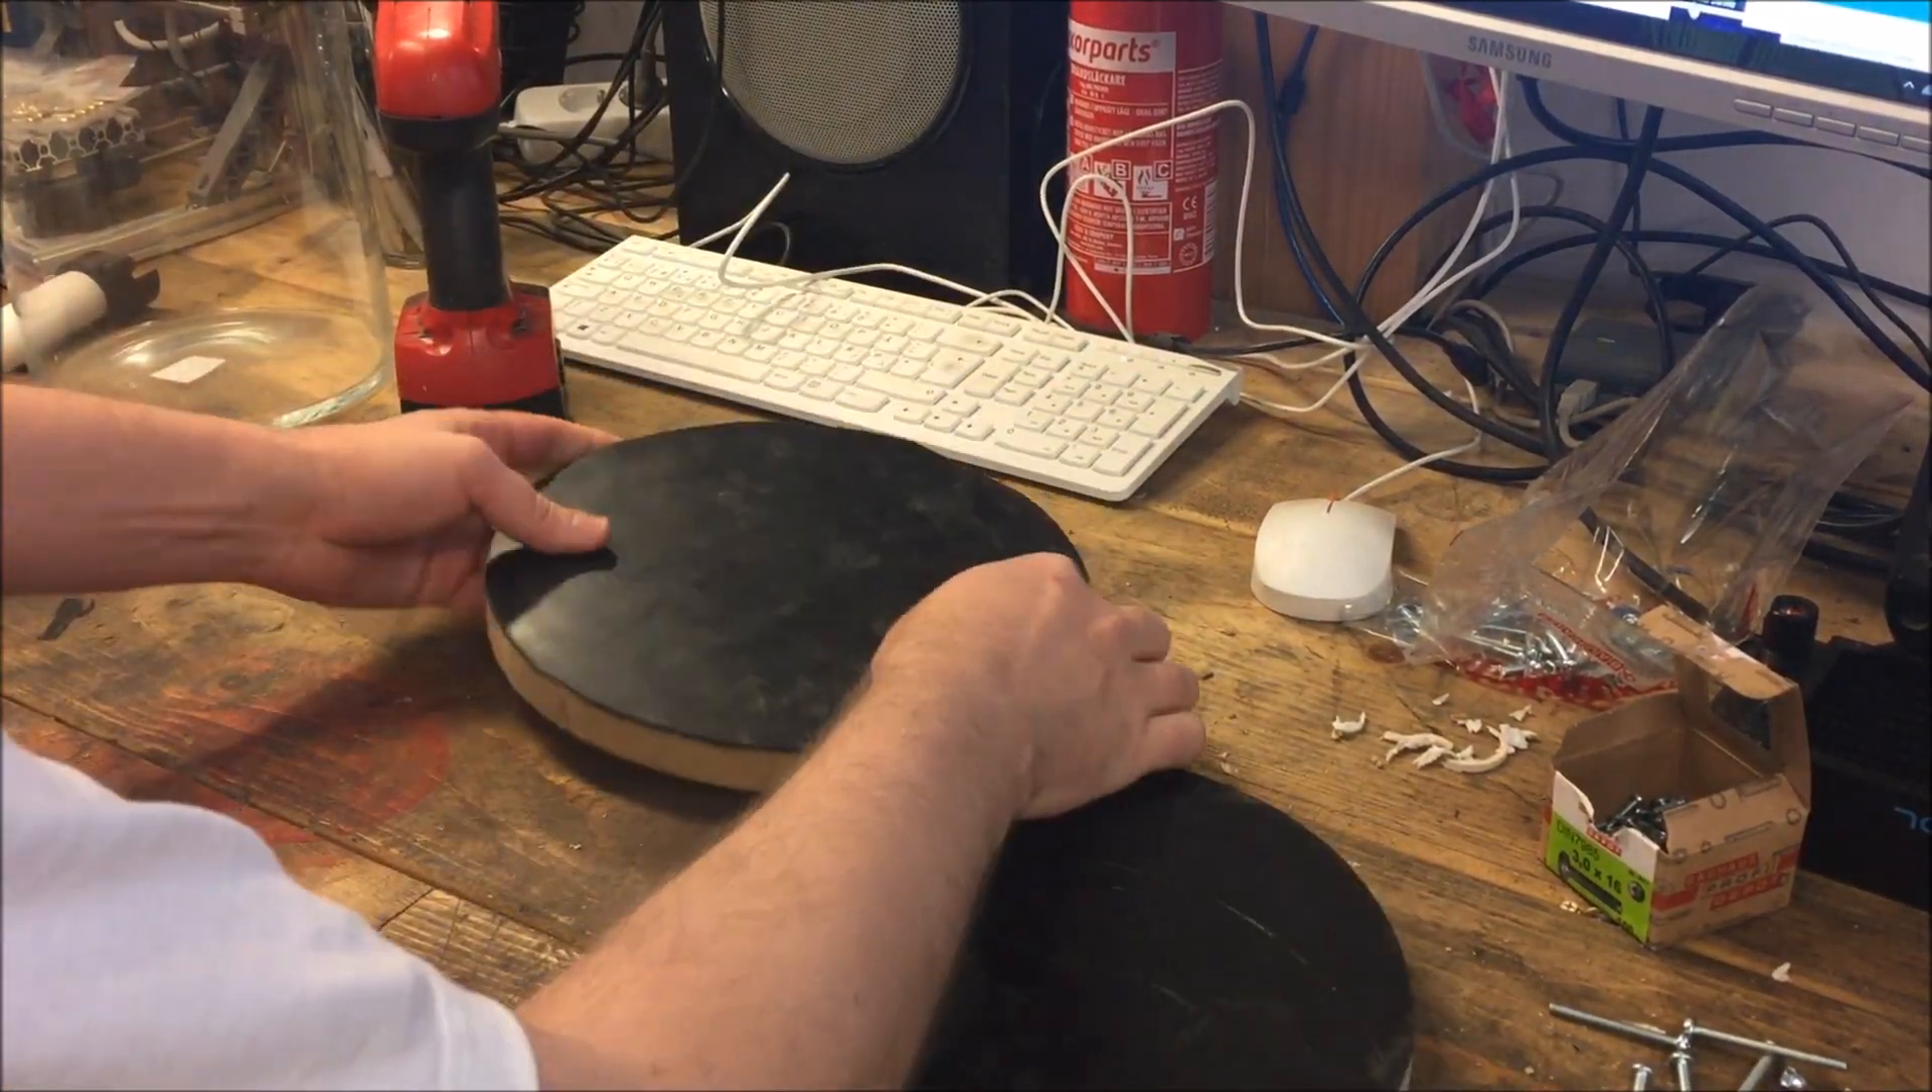Okay, so there we have the rubber gaskets in place, trimmed.